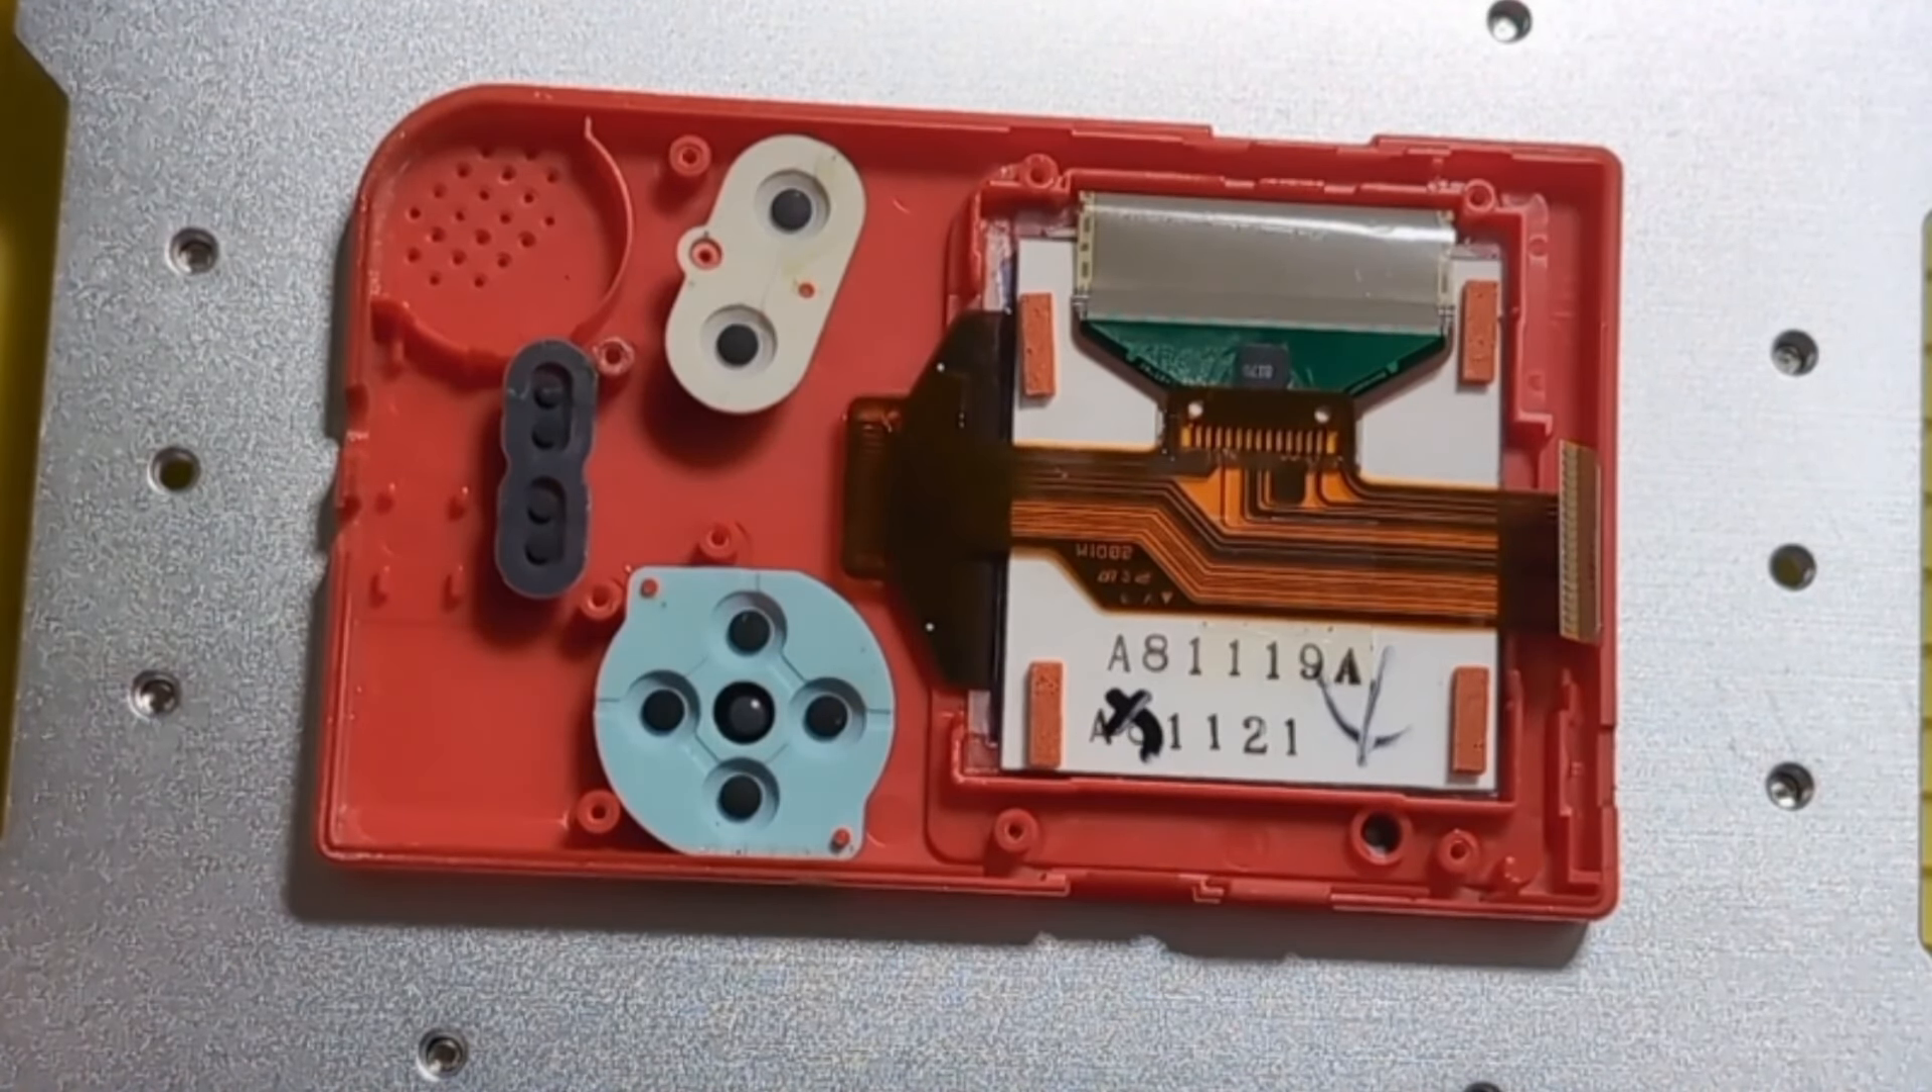So we have the front plate there. All the buttons are on there.